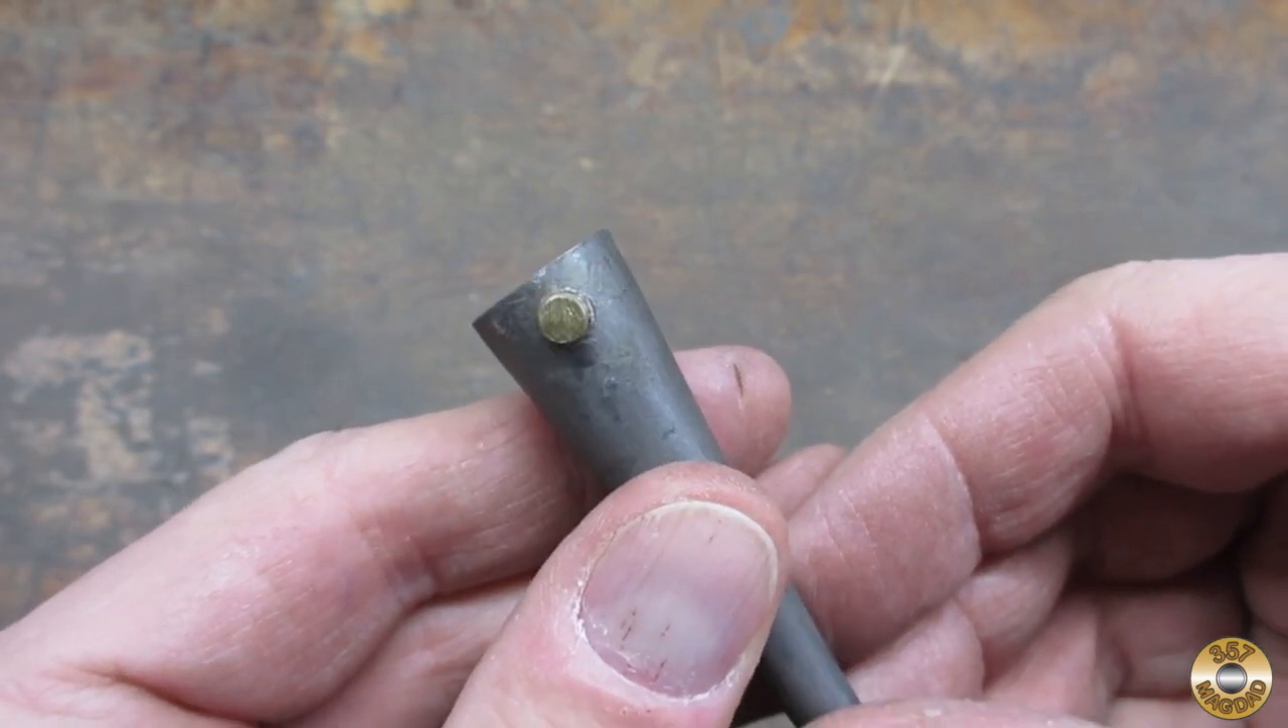Here's the larger brass pin in place.